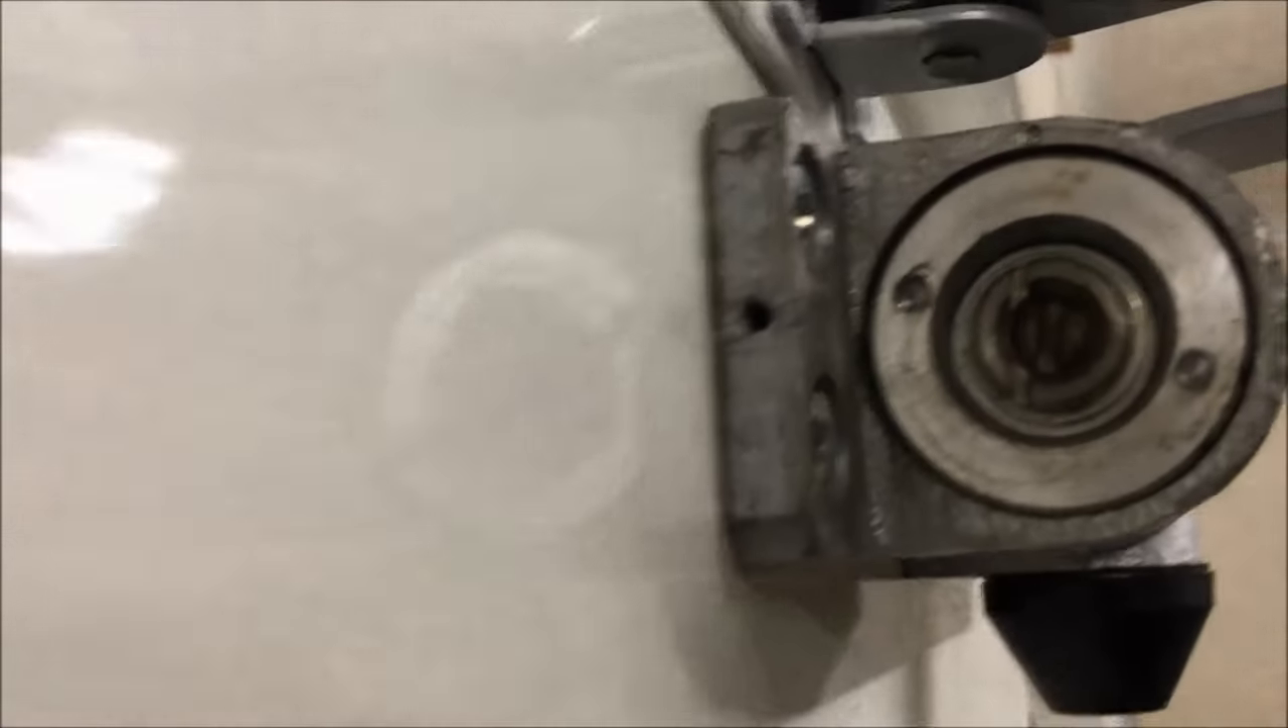Okay now you can see that the cover has been taken off you can see the actual closer body and there's also some writing on this particular one.